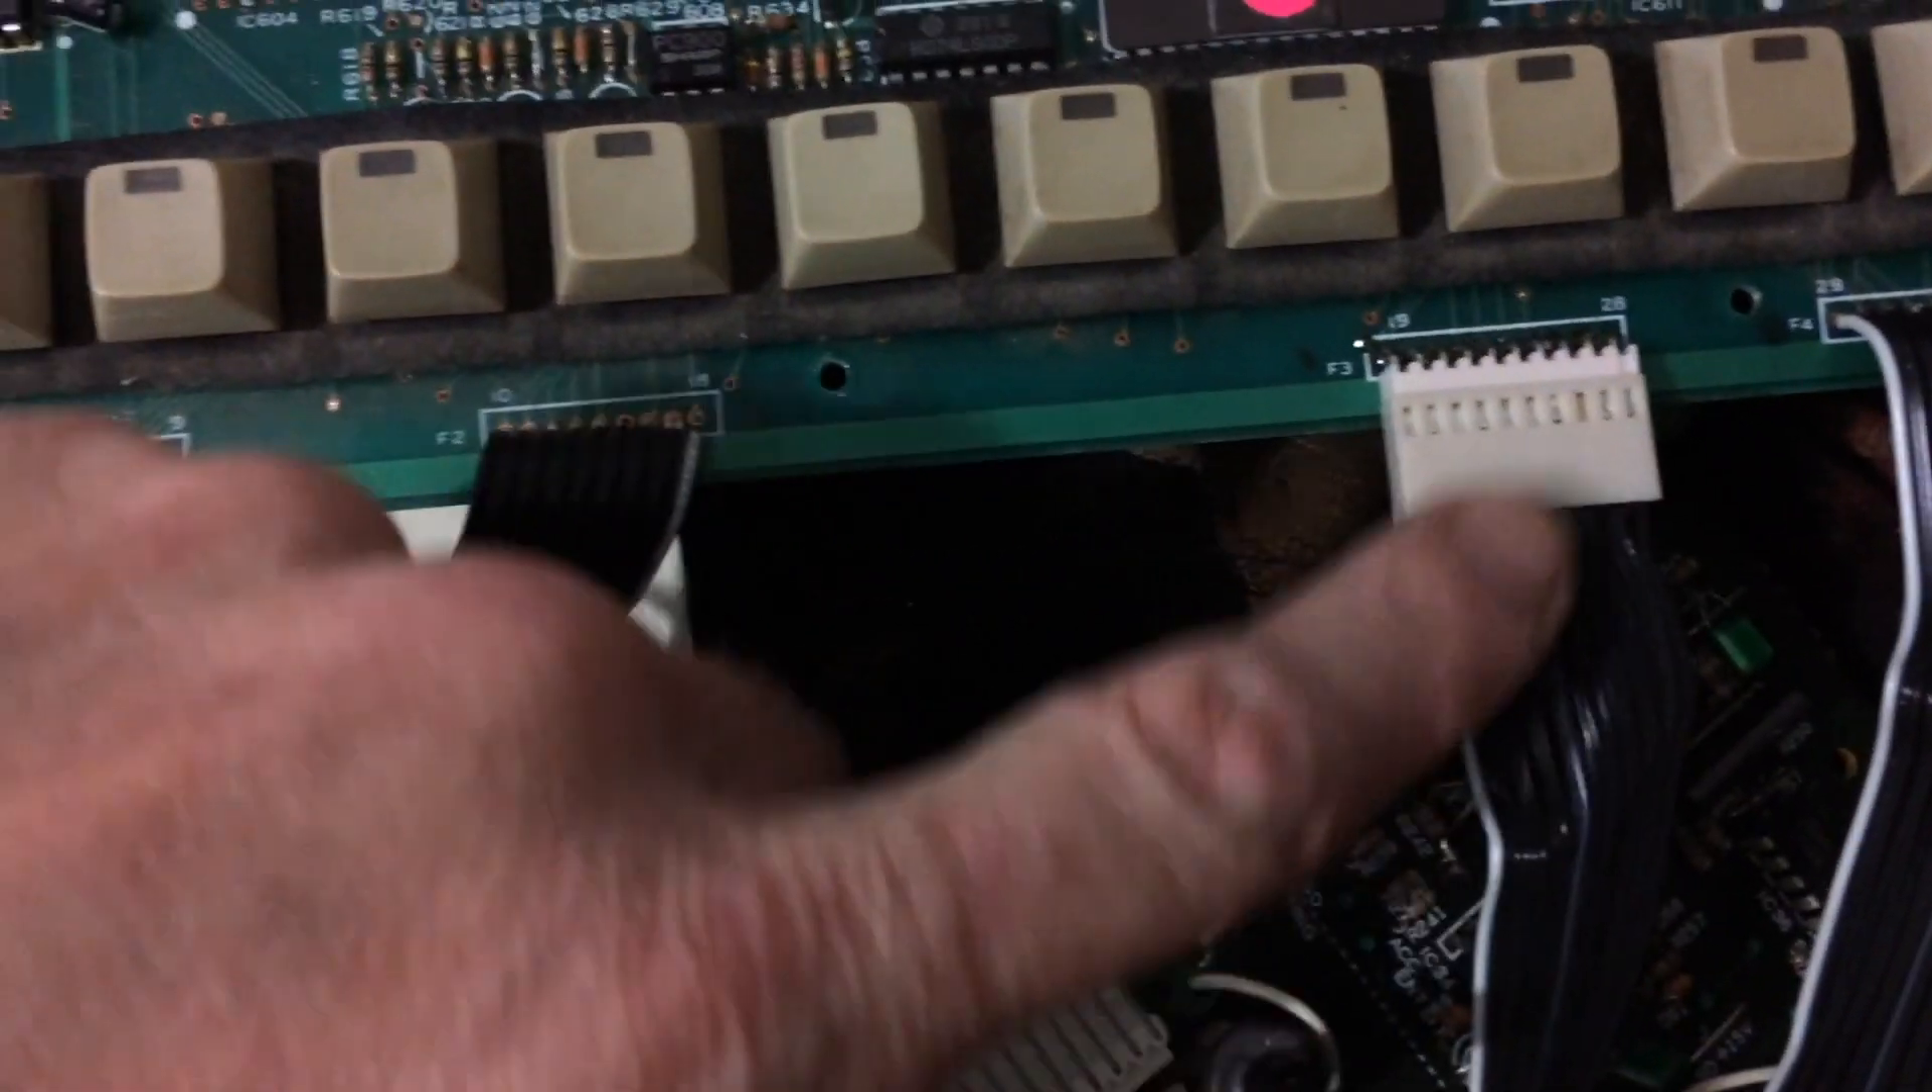I've got some um 10 pin connectors that i've soldered to the board and then i've um connected them to the ribbon cable.